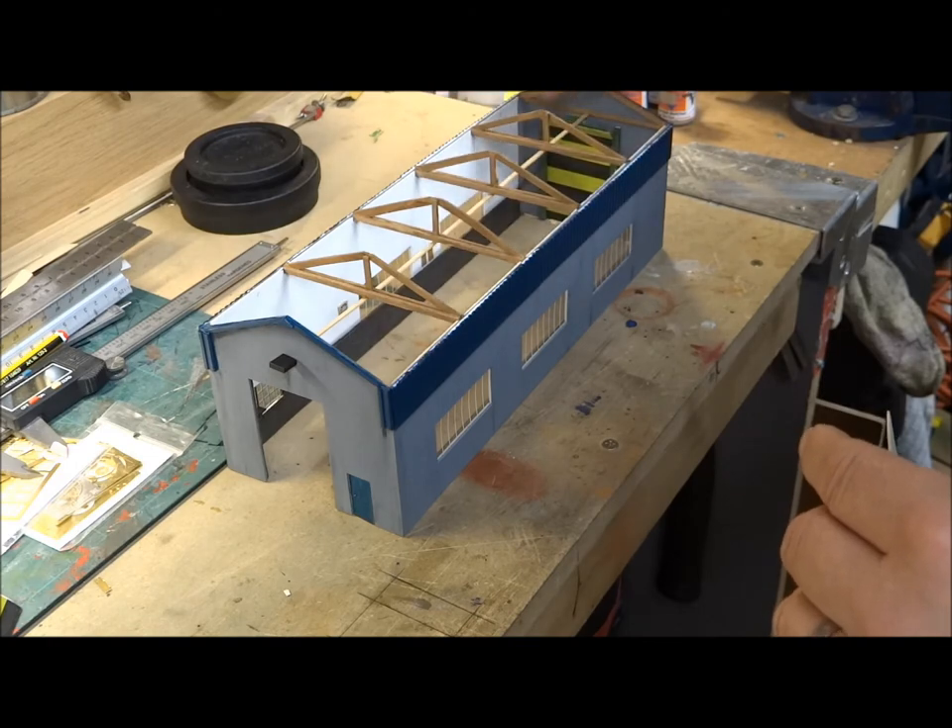I've put the framework in there. So I've added these little struts and I've got a little rod going down the middle.